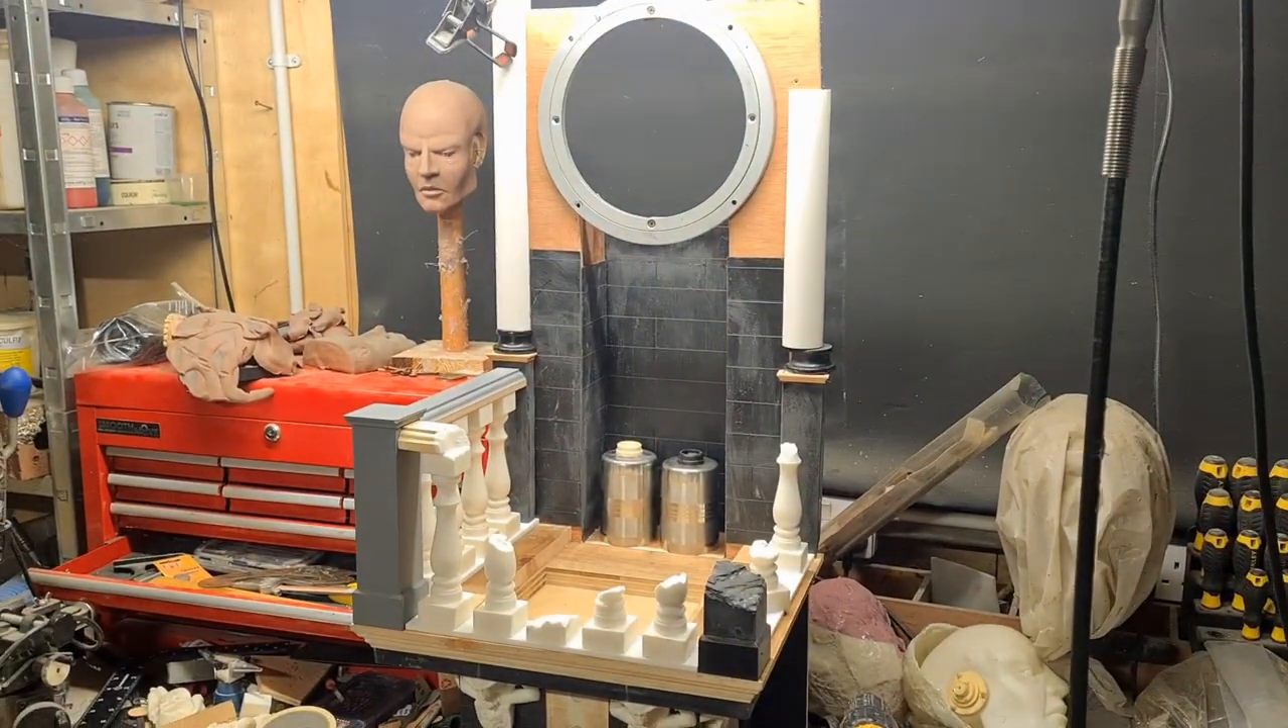So there's my spindles in place so that's looking pretty good.